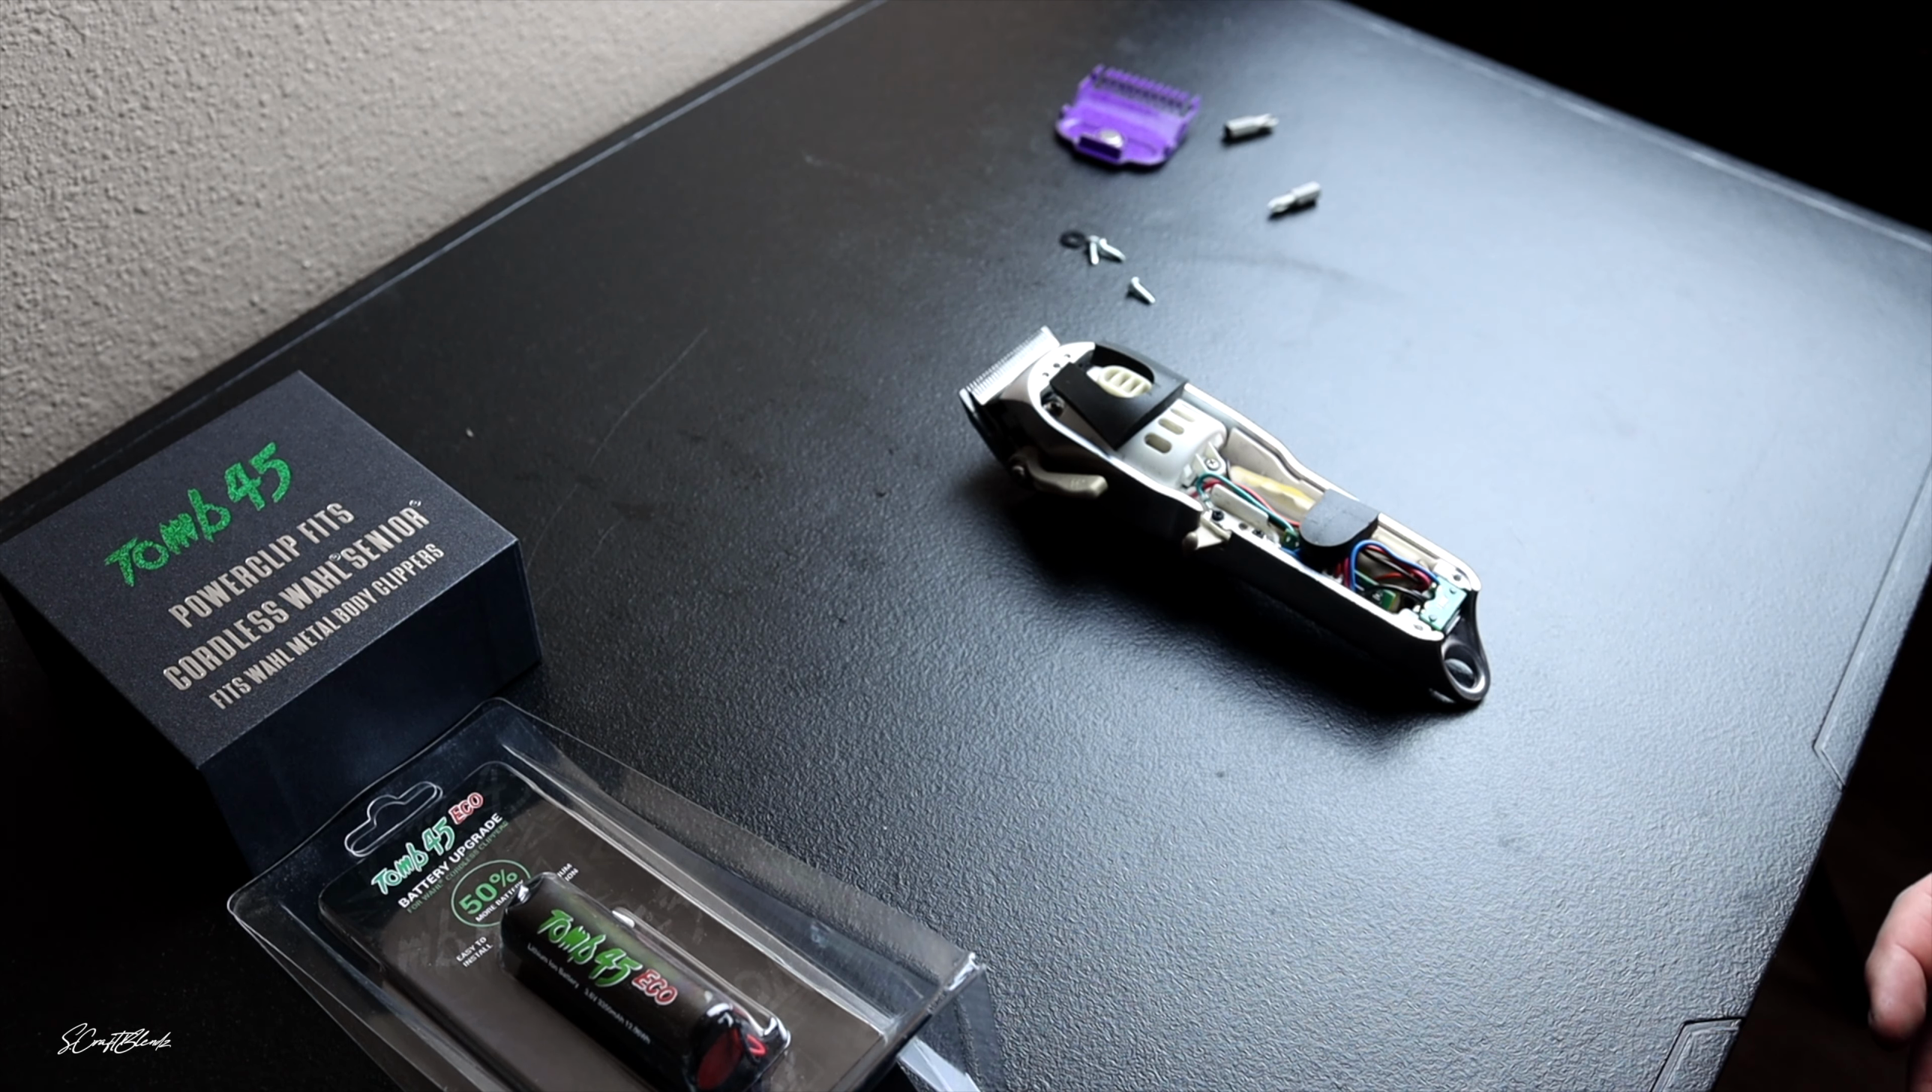All right so as you can see i now have the clipper lid off of it and i want you to know that clipper lid was a pain in the butt to get off.